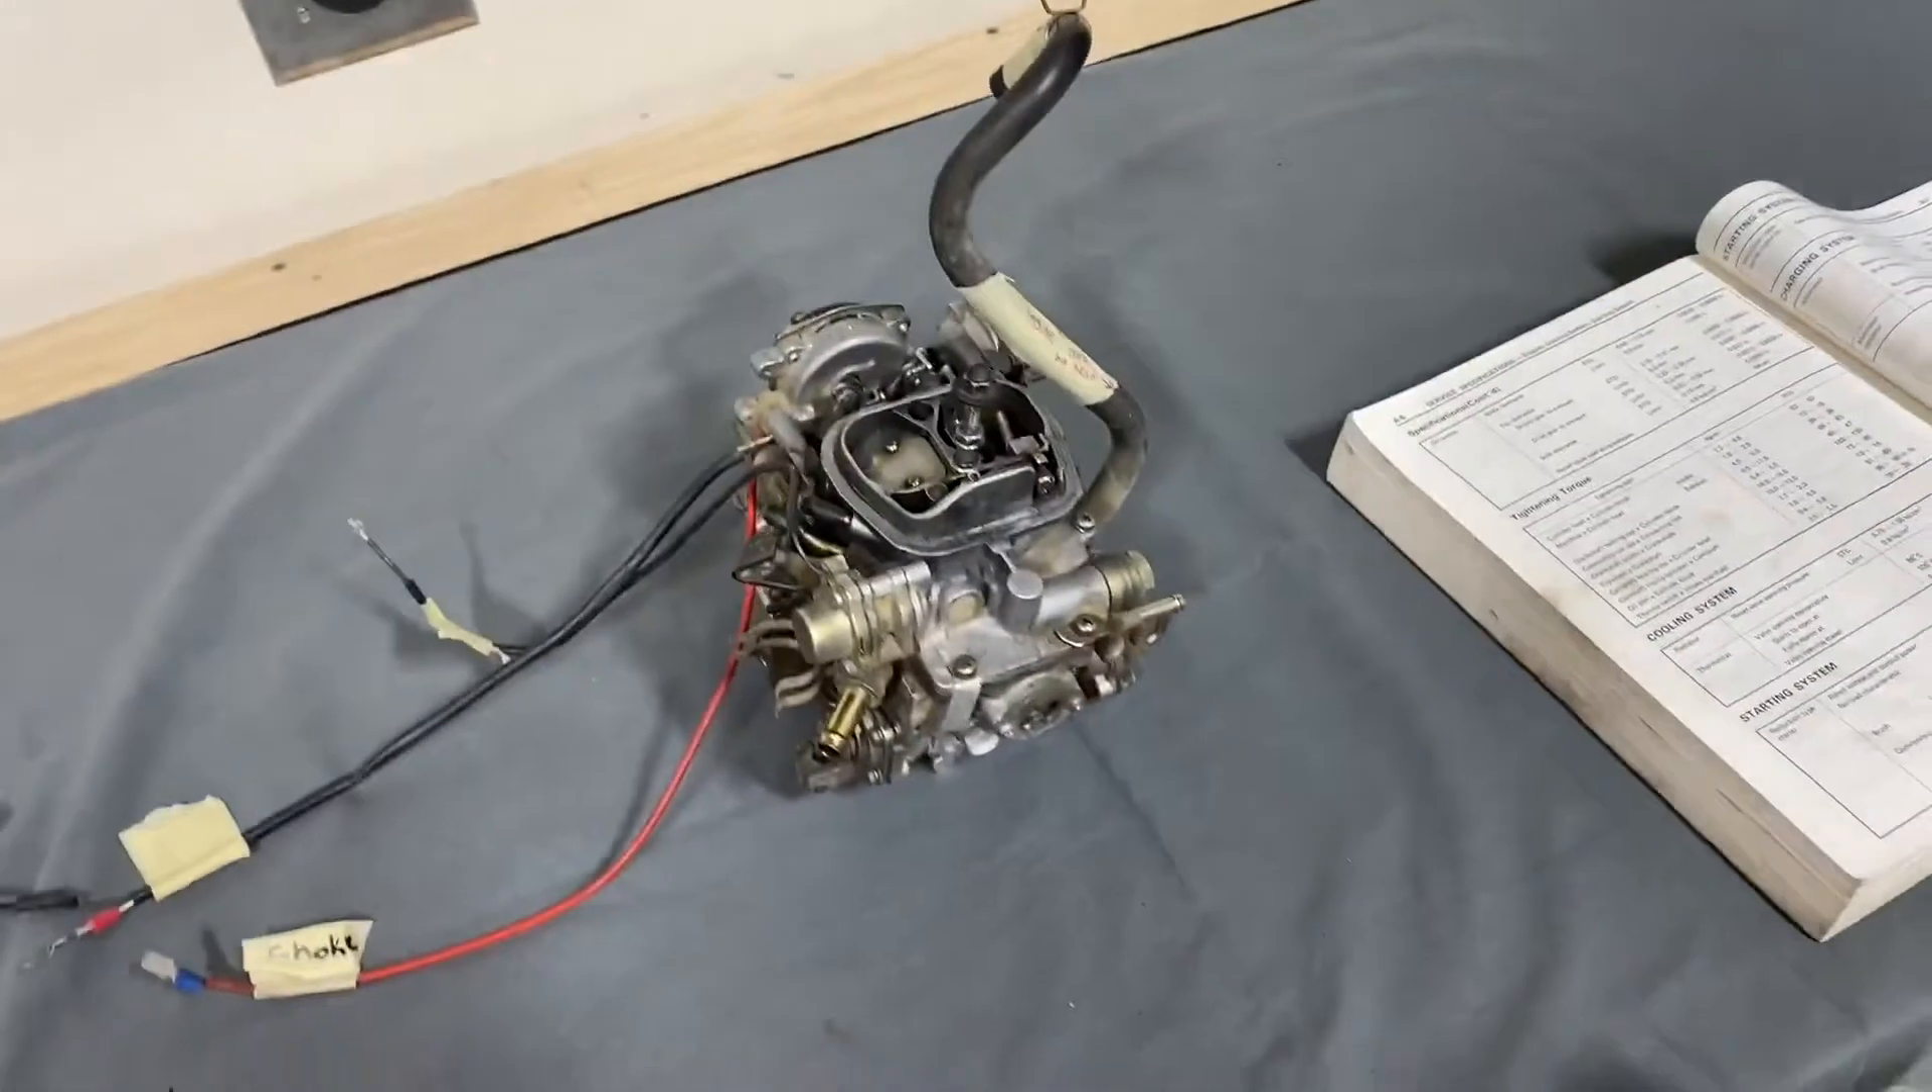I did take the carburetor off. That's on the table over here.